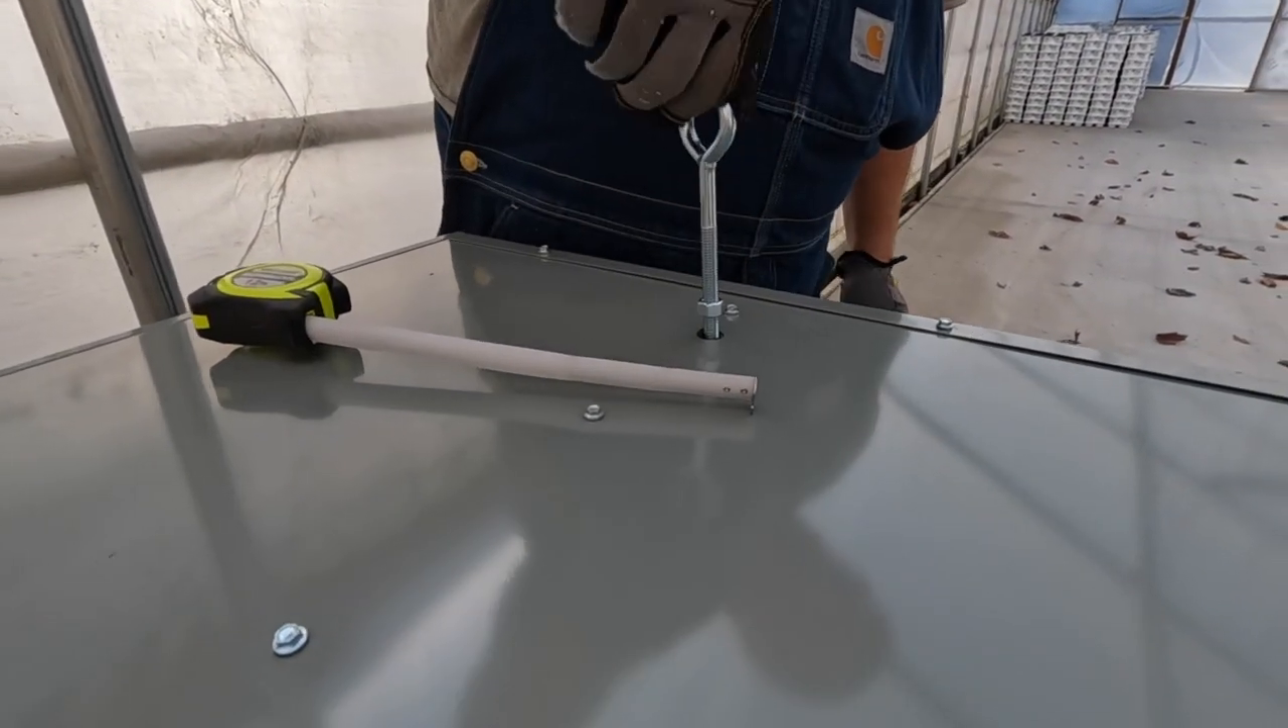You can see where josh has already has the nut on there.